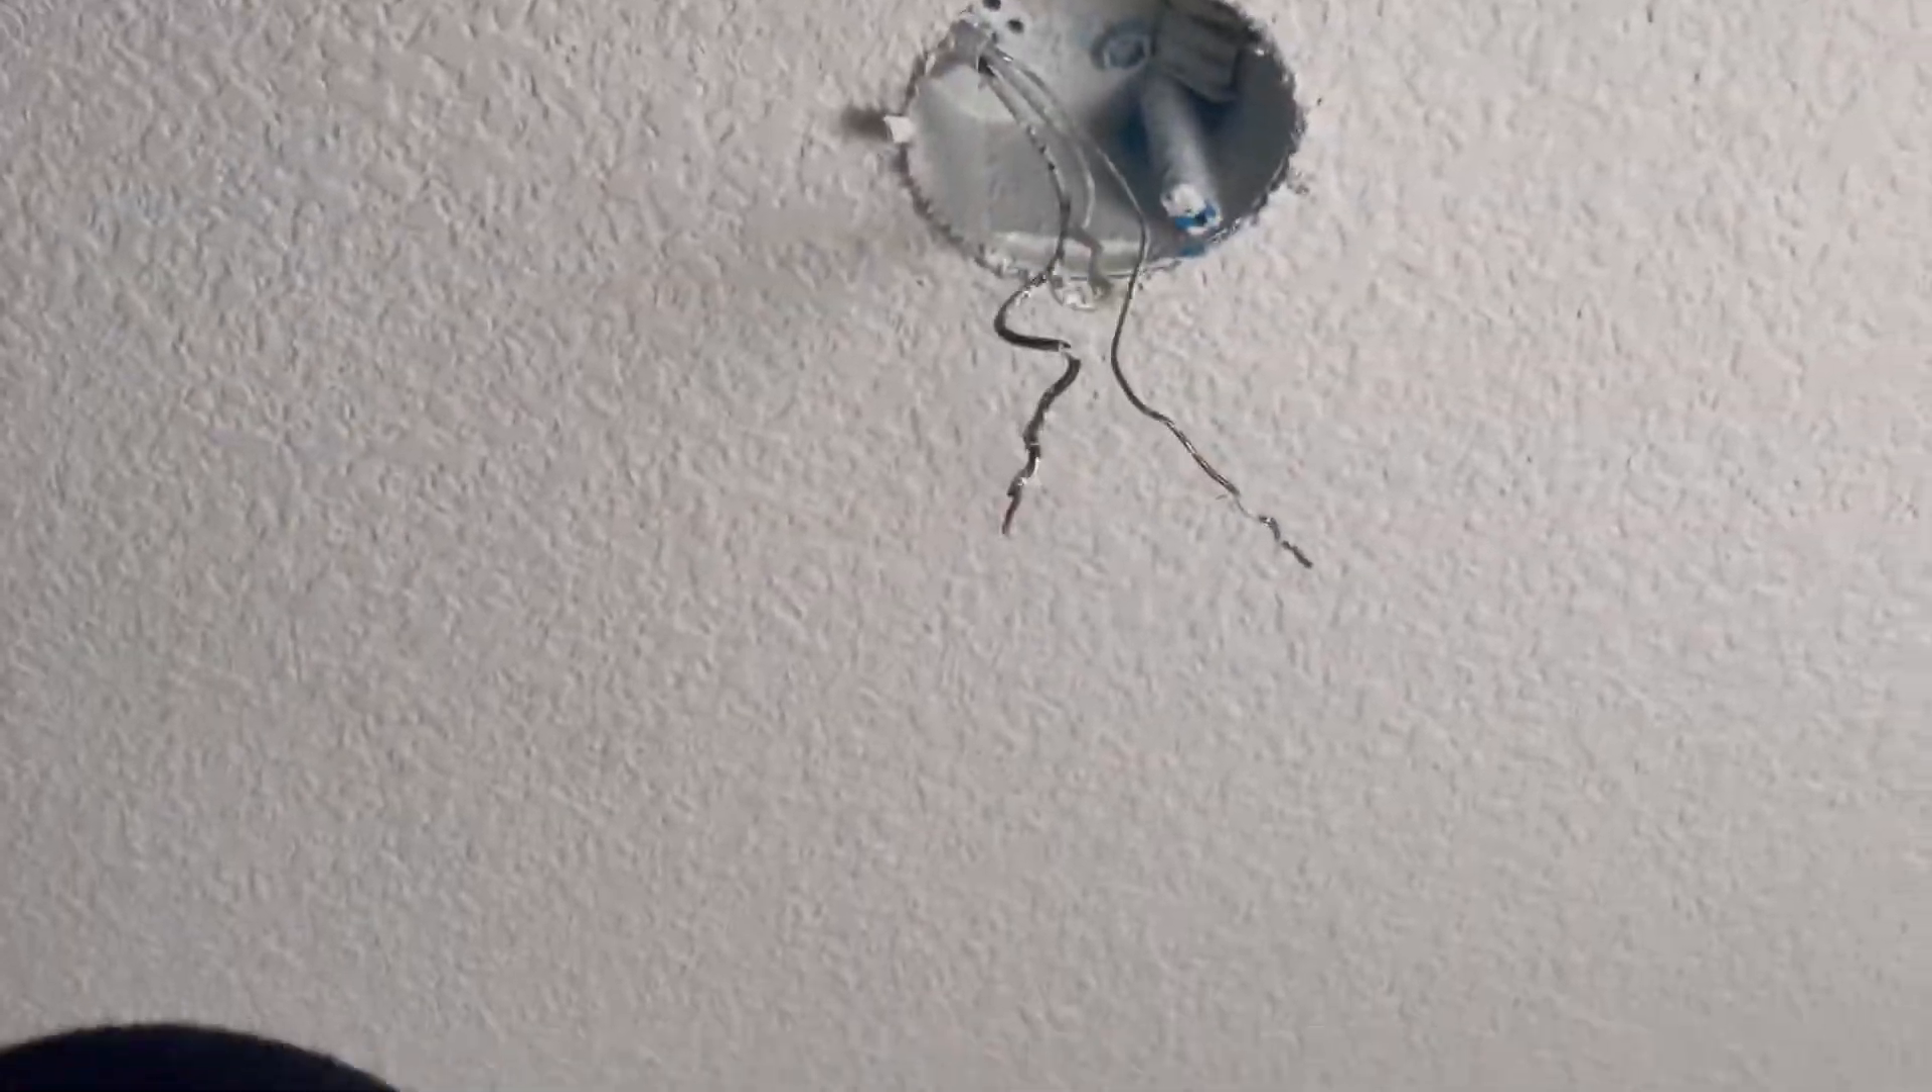So we just removed the wire nuts and that completed removing our old fixture.